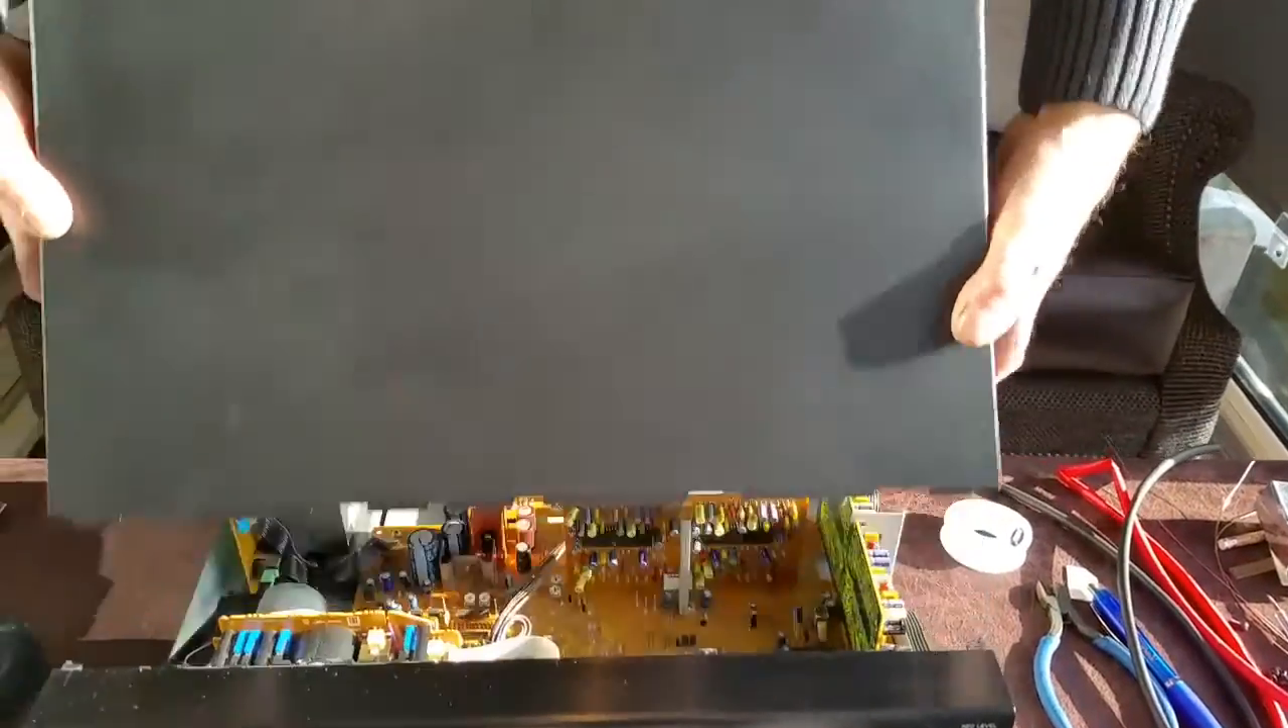Now we've undone the the casing on the back.